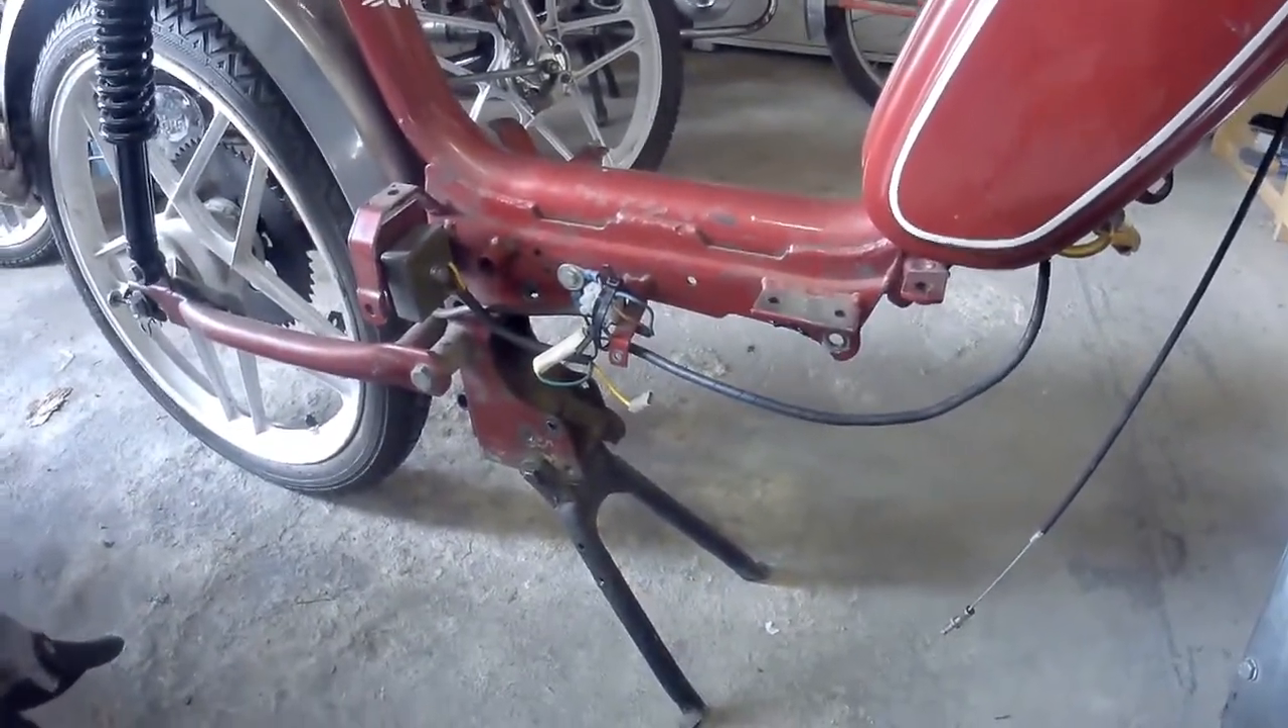Ja, also da fehlt aktuell der Motor.